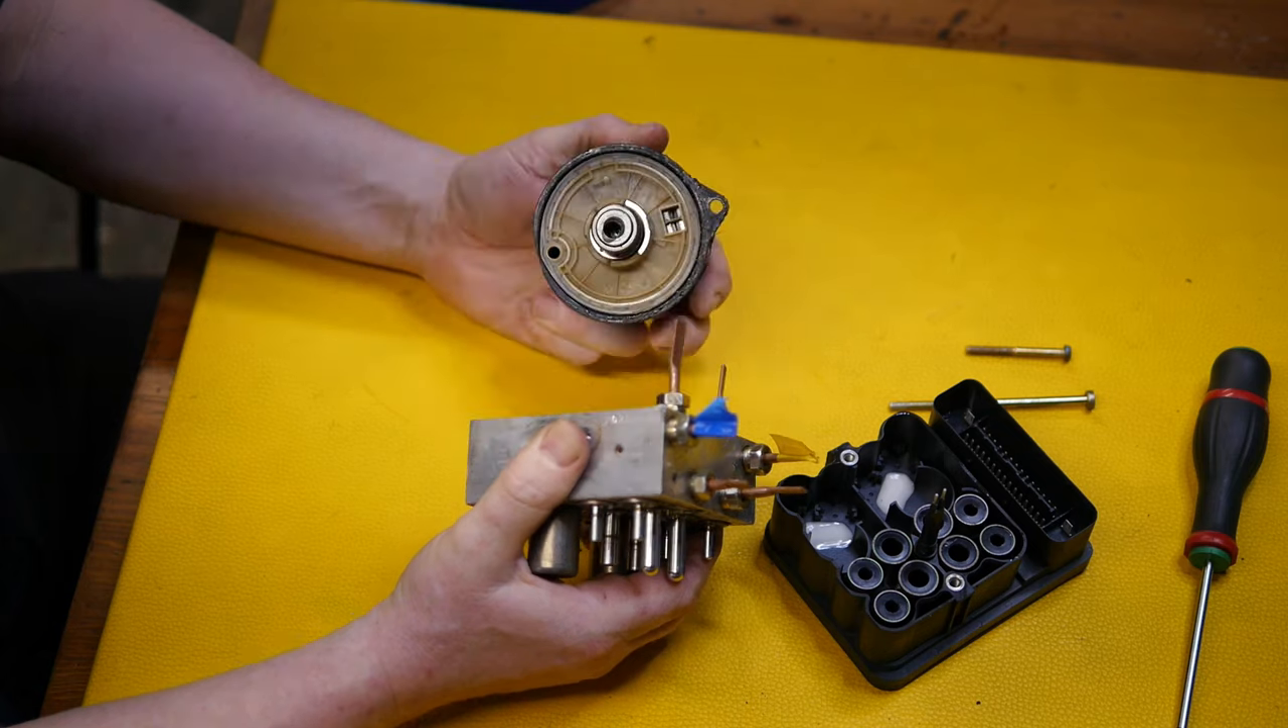The motor has just come off quite easily there.